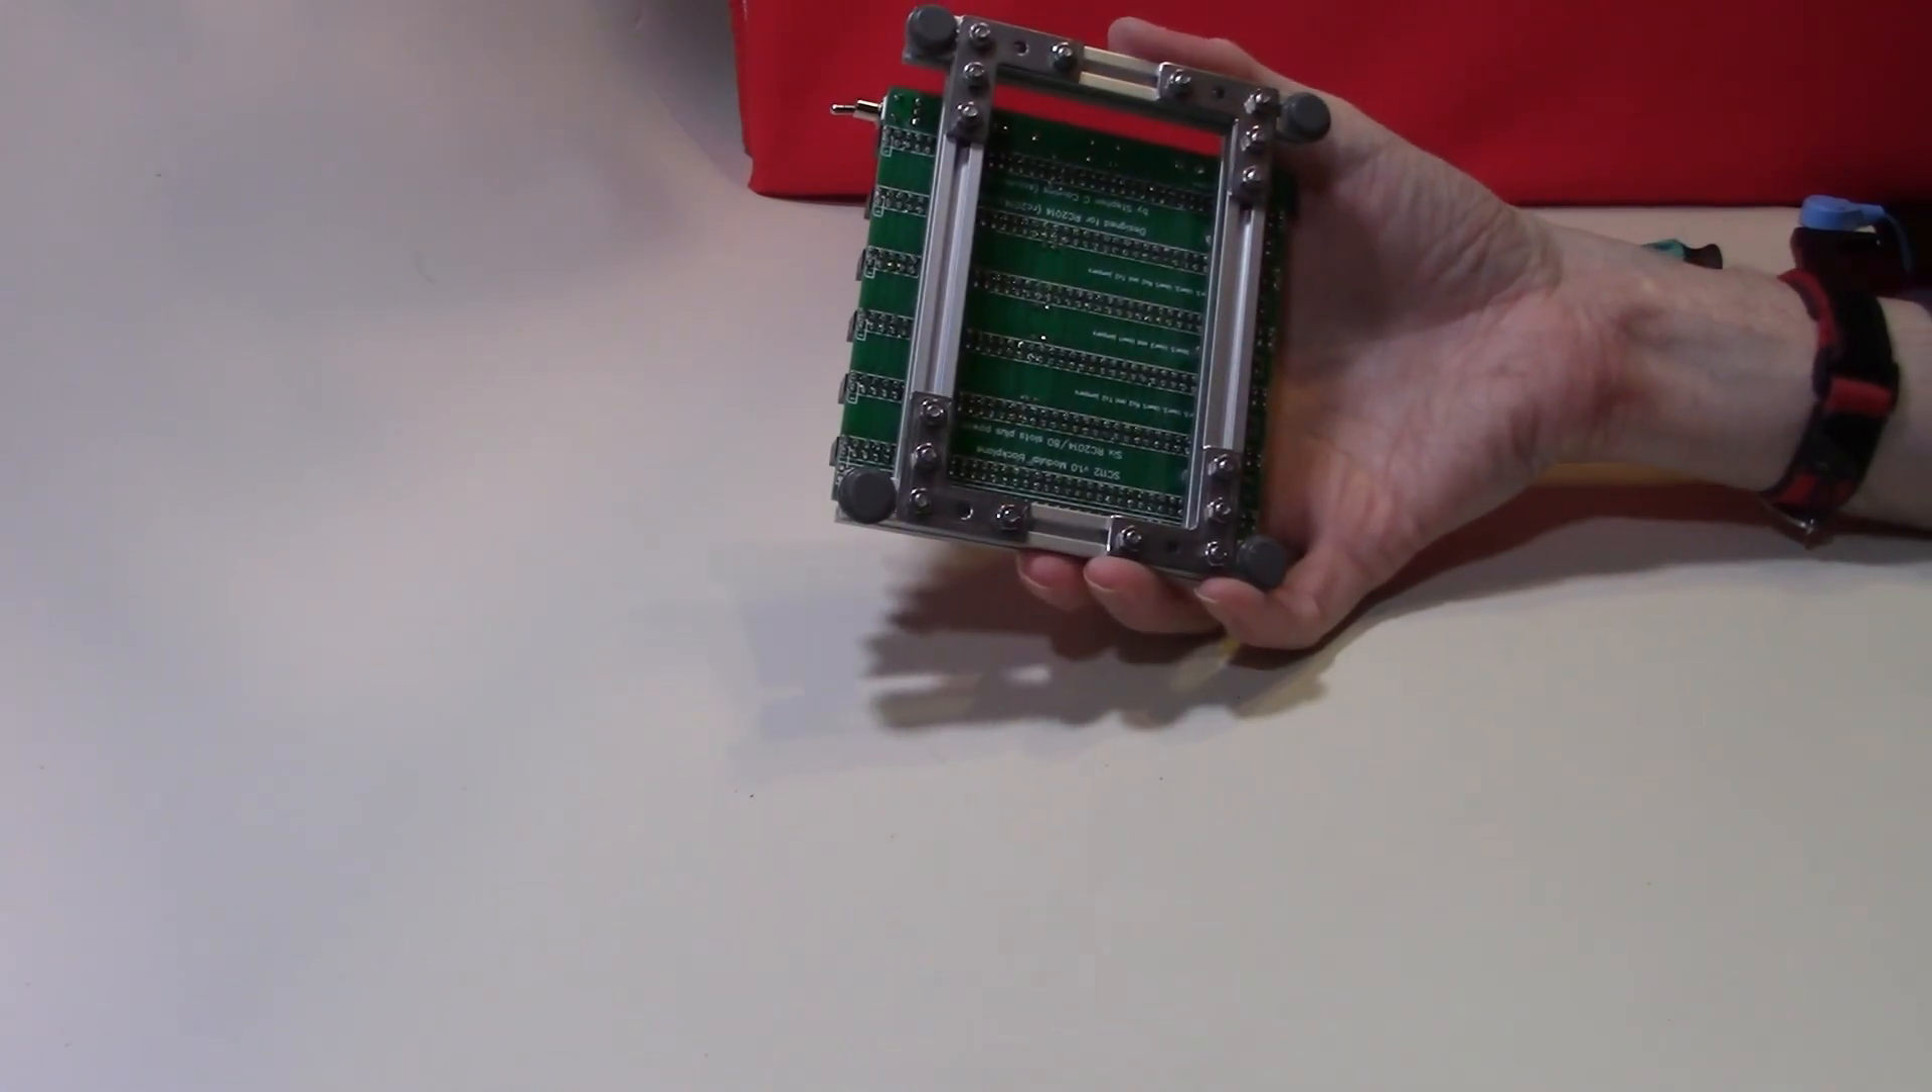So there we have it, we have our MakerBeam frame set up to support our new back plane.